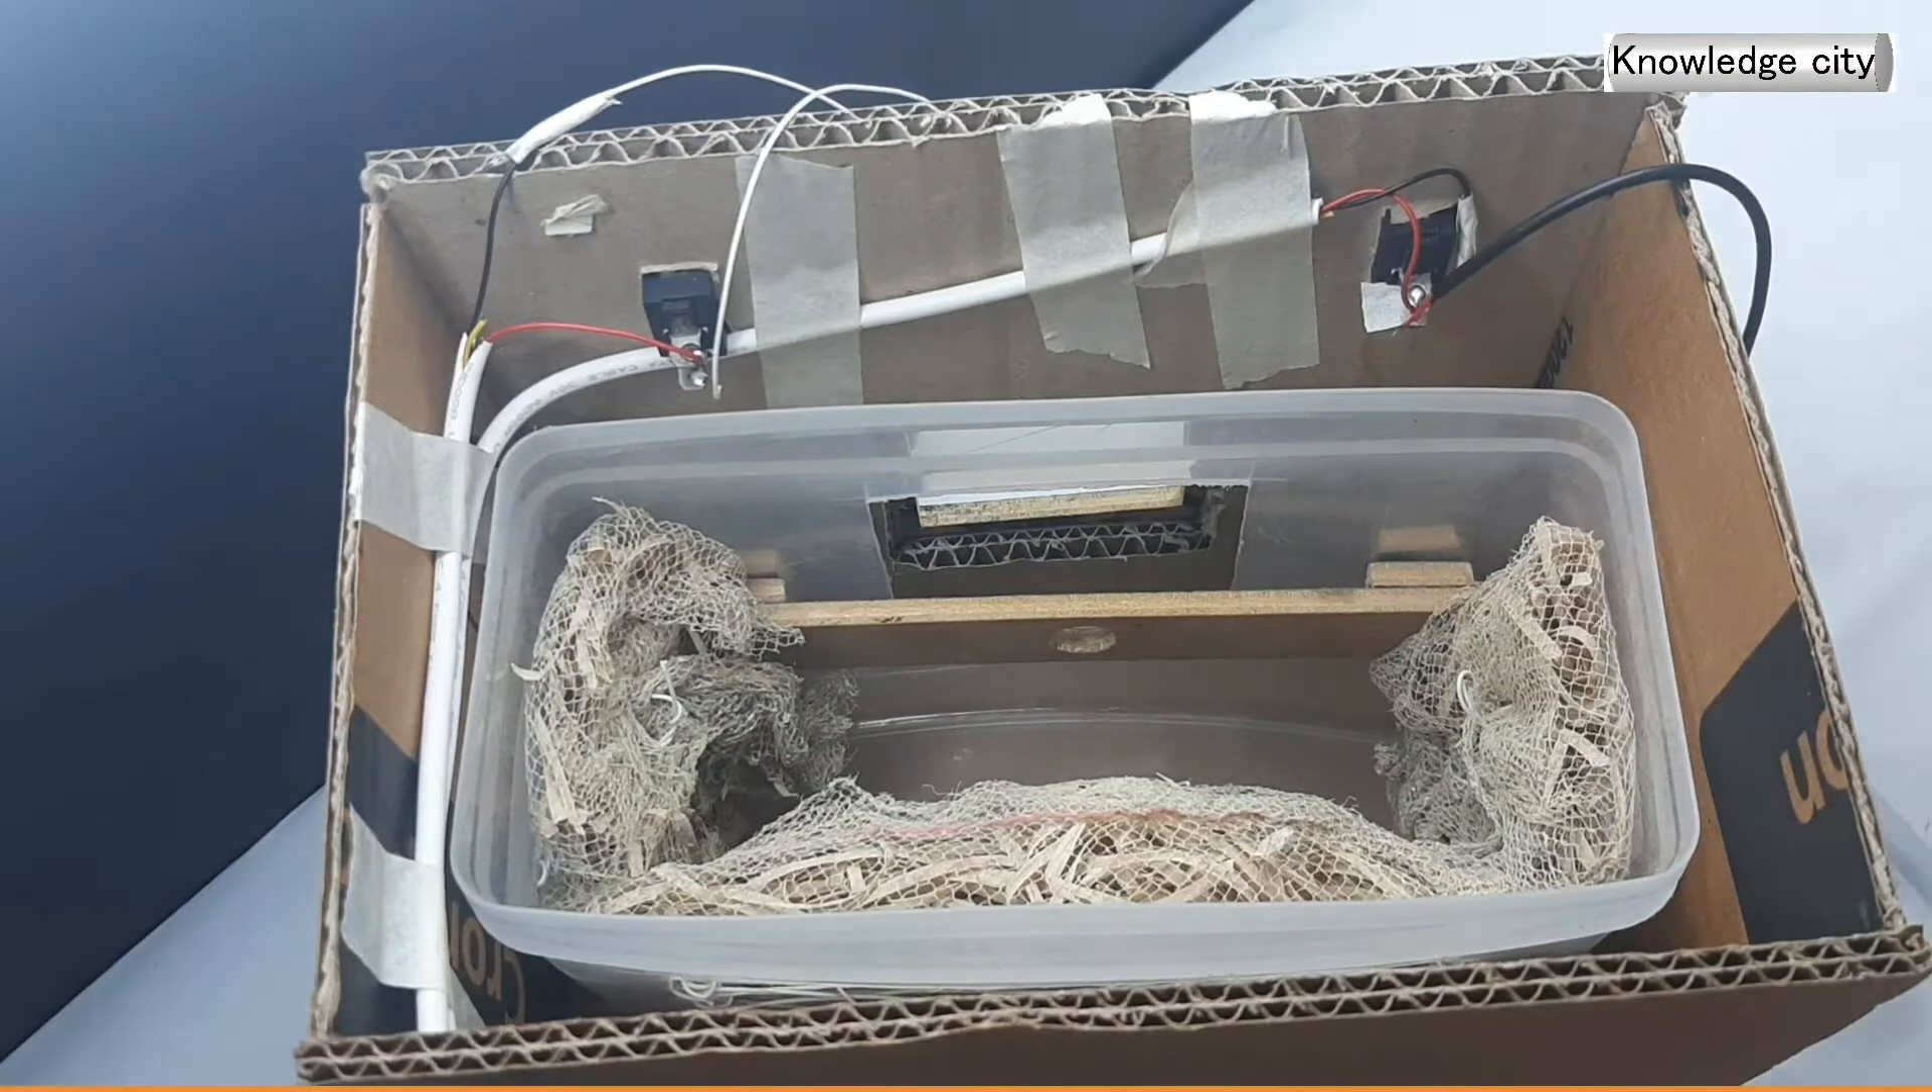यह हमारा जो प्लास्टिक का डबा था वो अंदर डाल दिया।